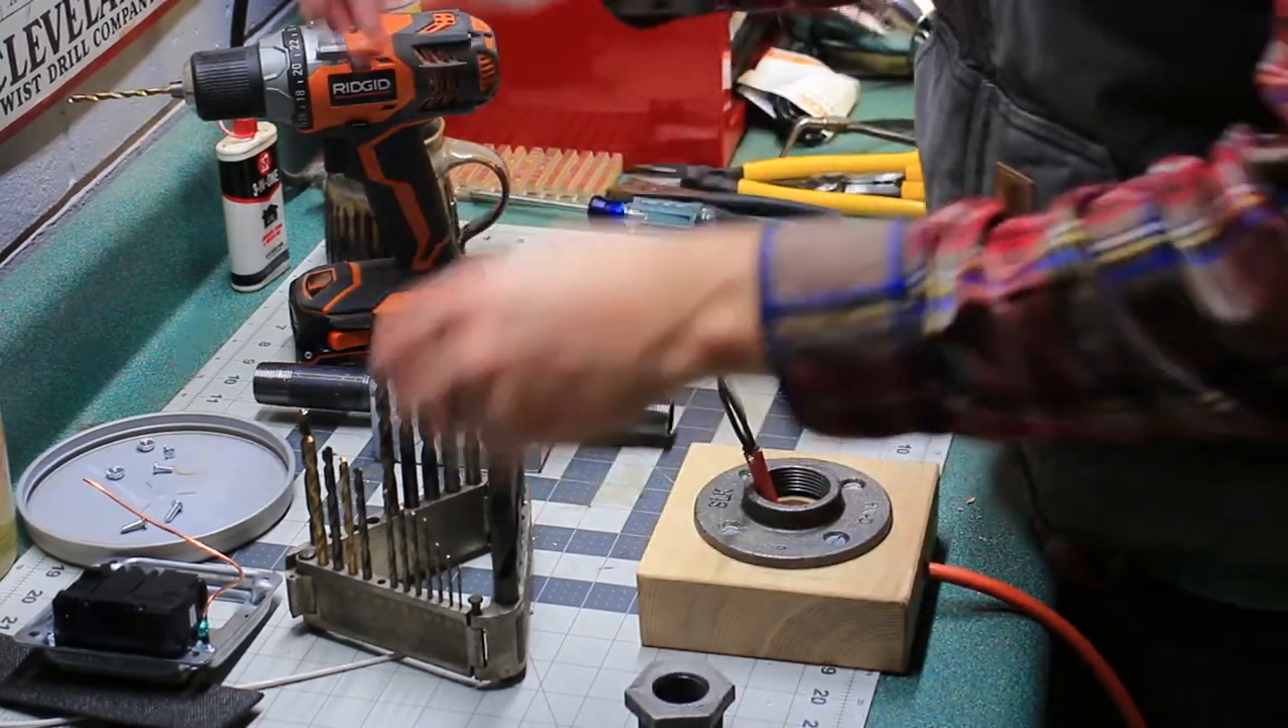So as you can see I've got the flange mounted to the base that I just drilled these holes in and I've got the extension cord pushed up through it.